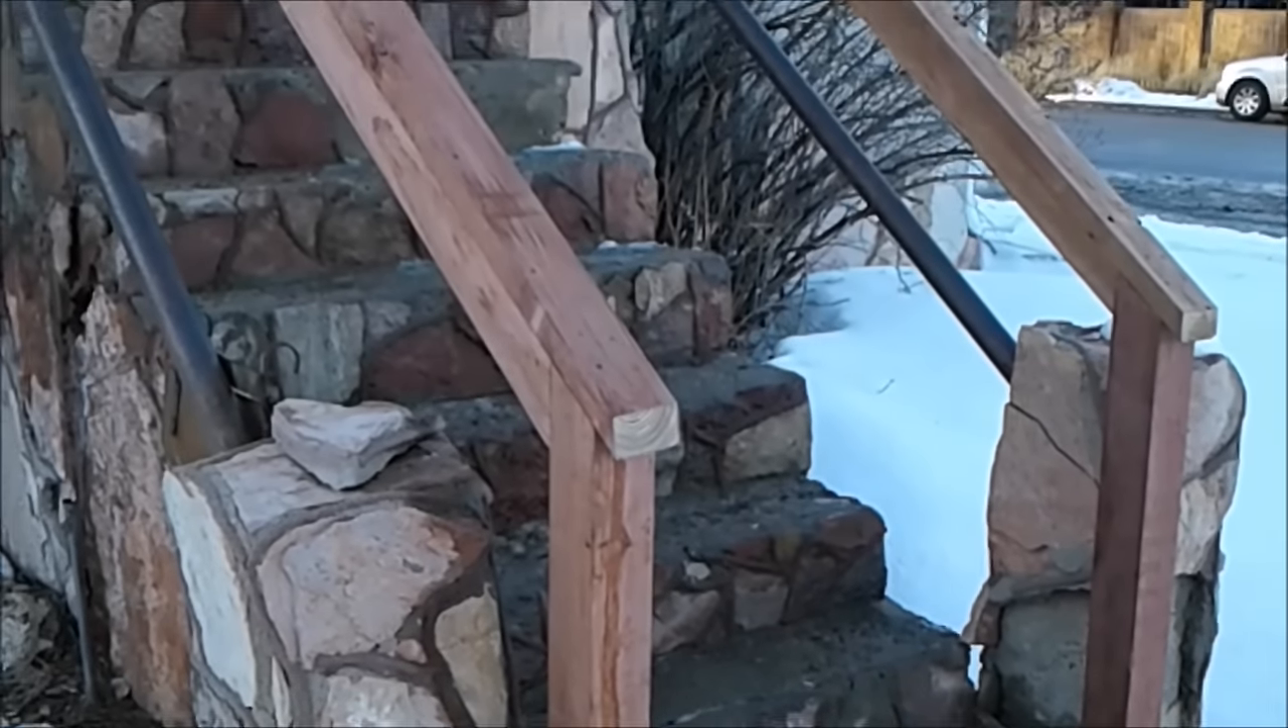I did a set of railing on both sides that's a proper height now and I had to attach each one of these posts to concrete.